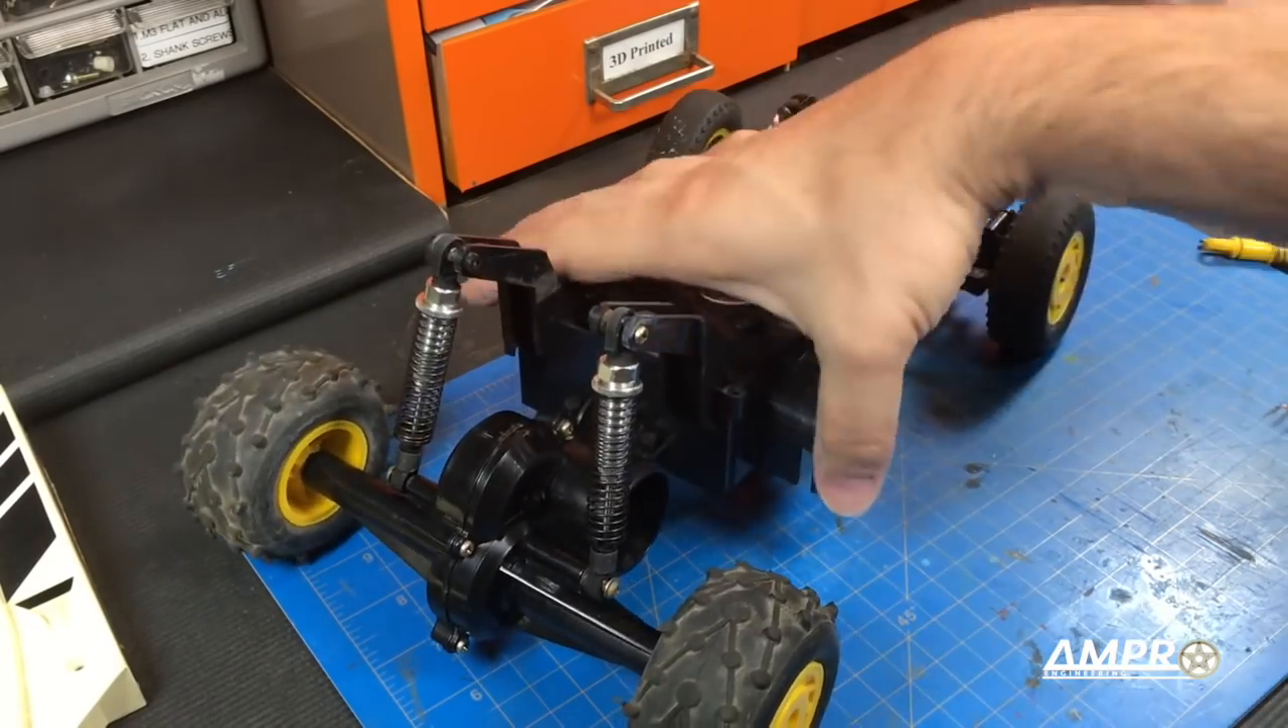Anyway, the rear suspension is in. It's quite nice, actually.